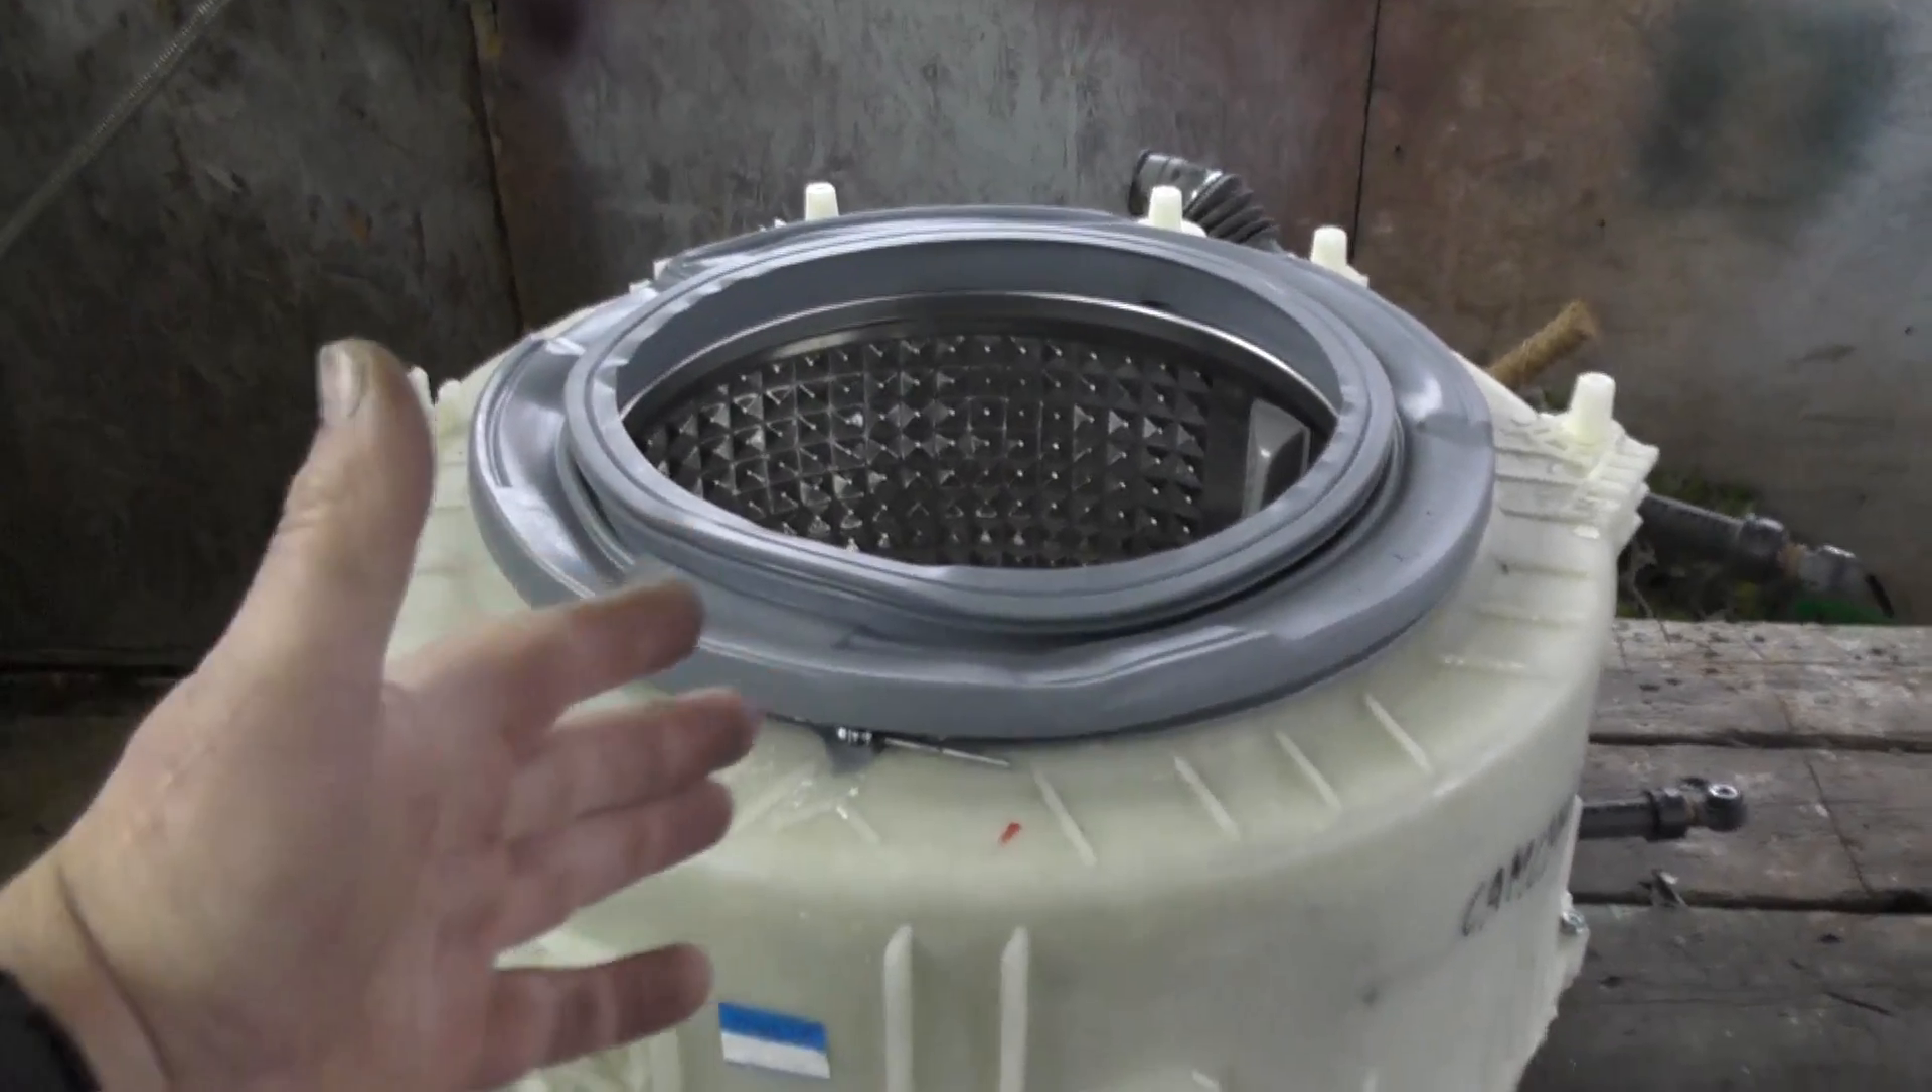Манжета заменена все красиво все четко.